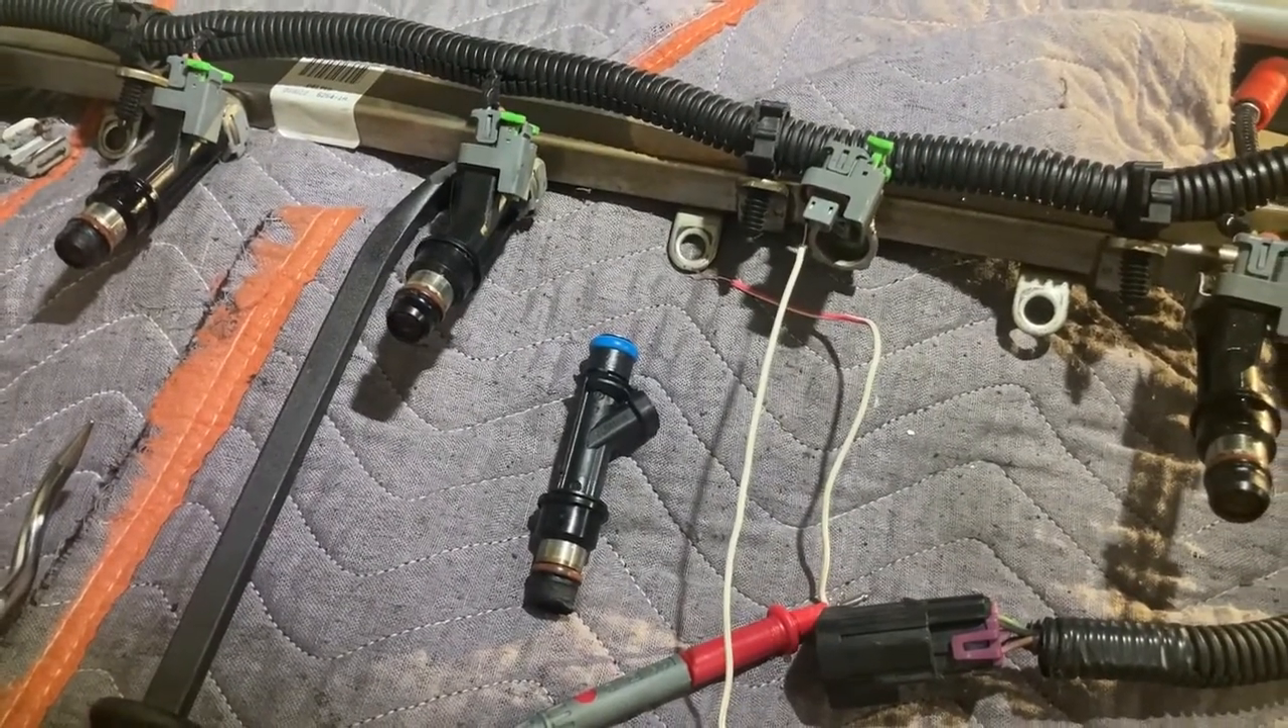So I have the fuel injector out.